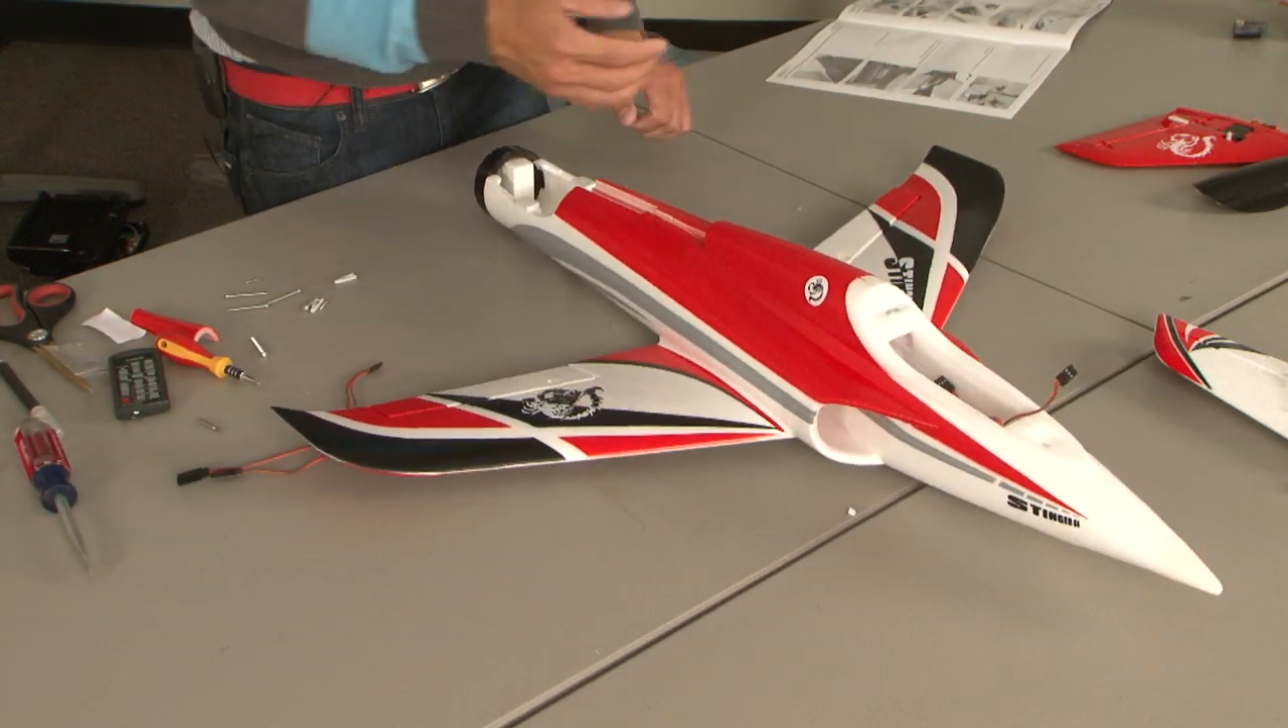Your main wing is on there pretty much almost ready to go here.